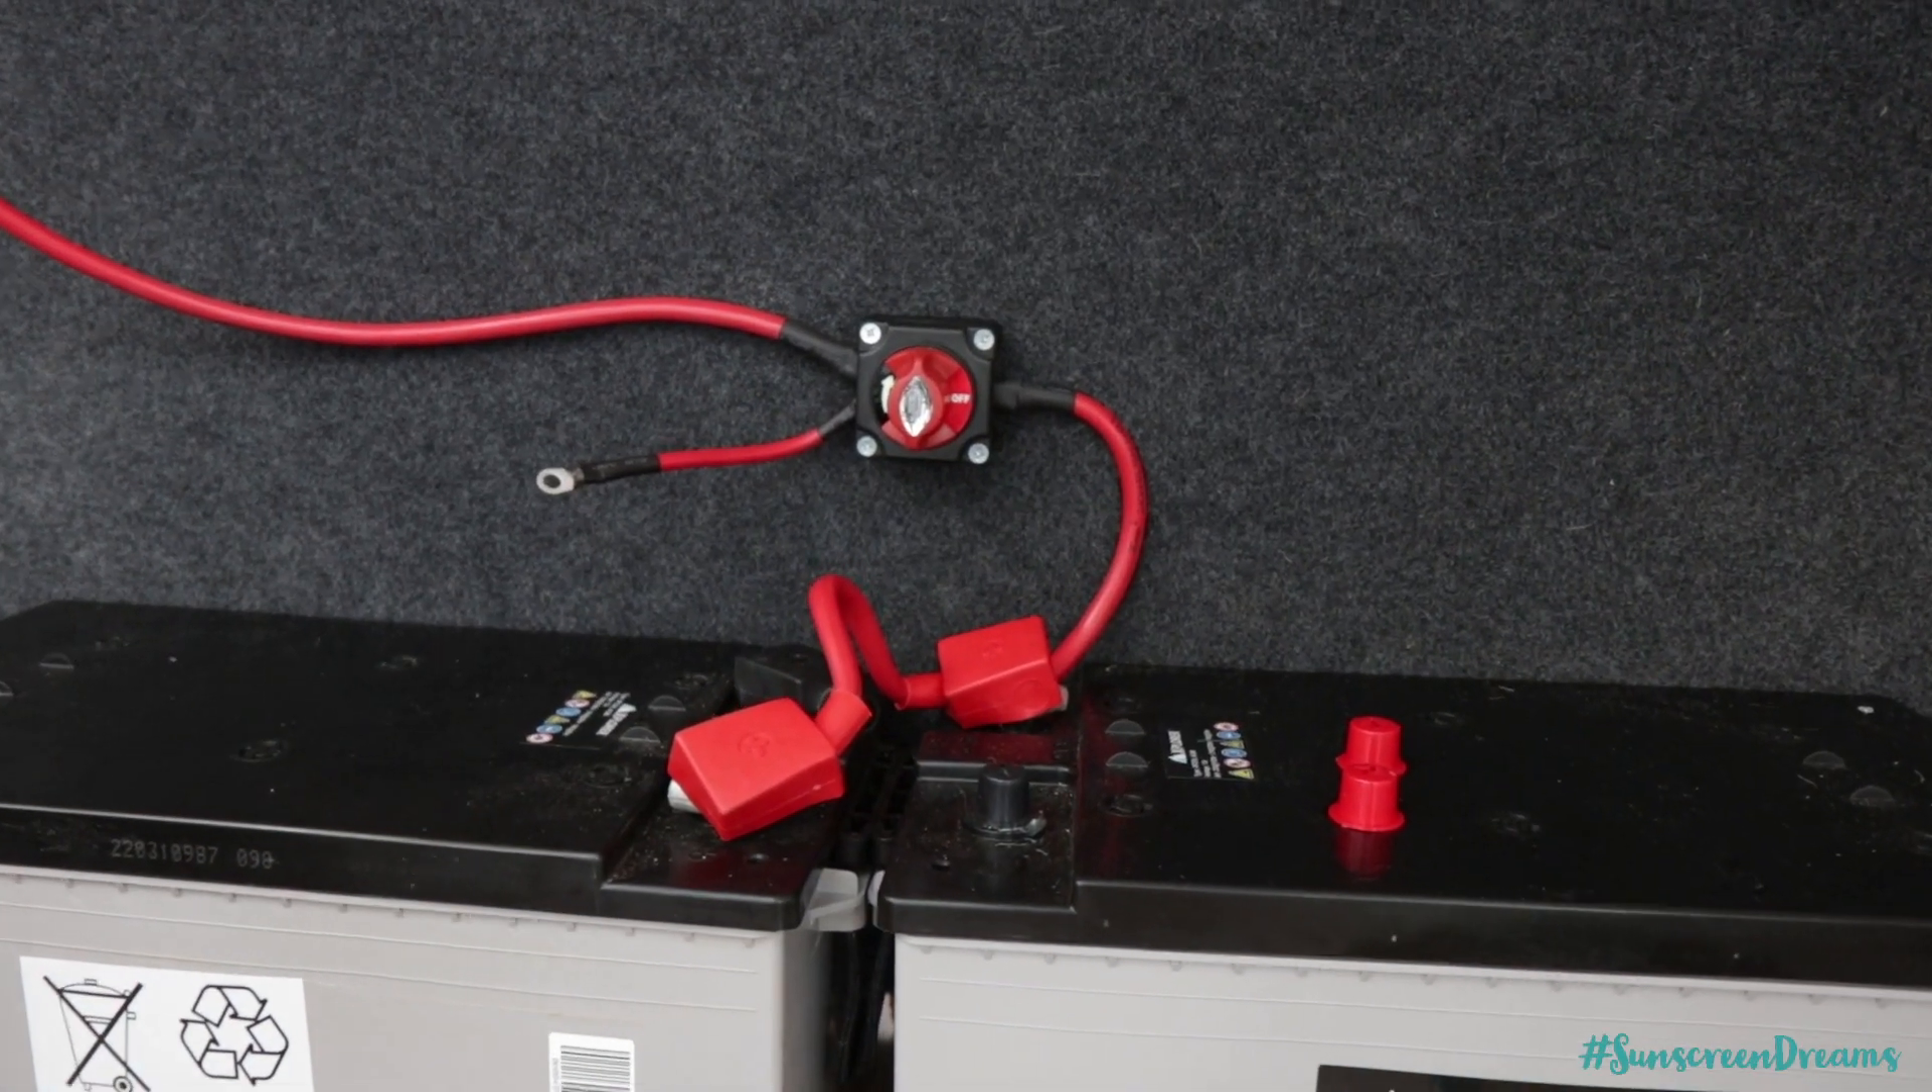We've now mounted the switch onto the back wall, got our positives going into there.